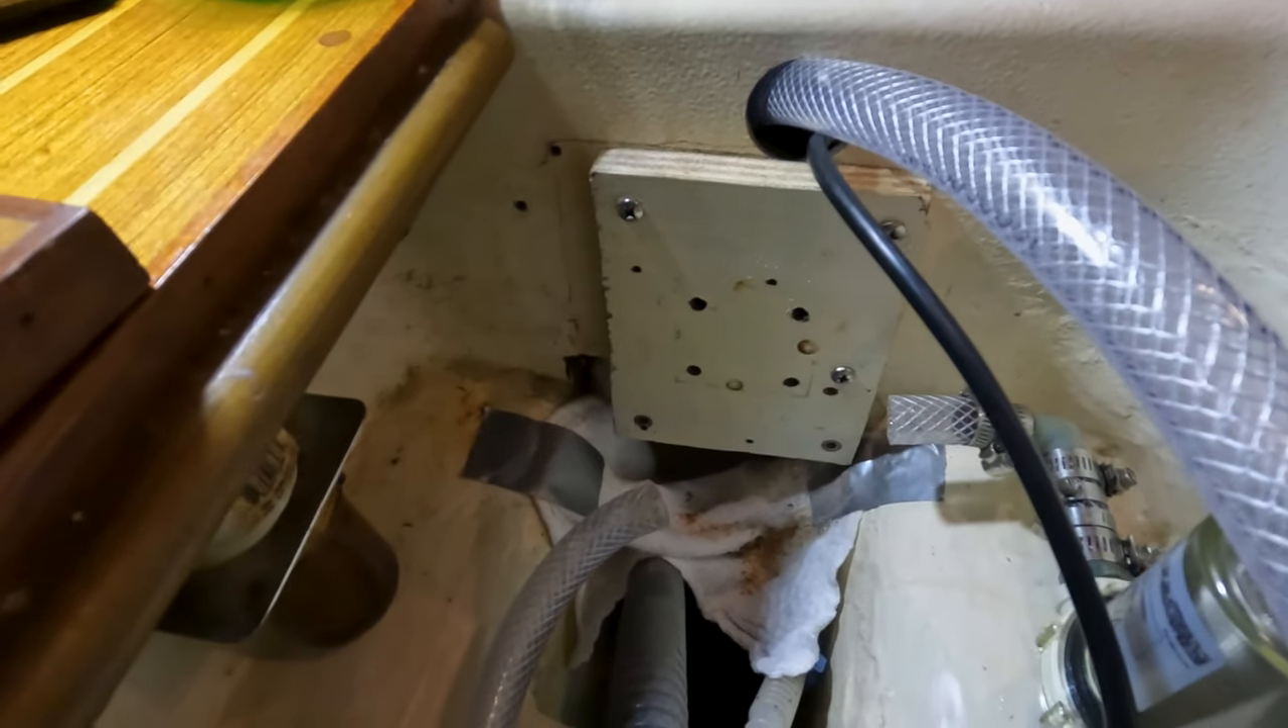We have our panel mounted now for the pump.